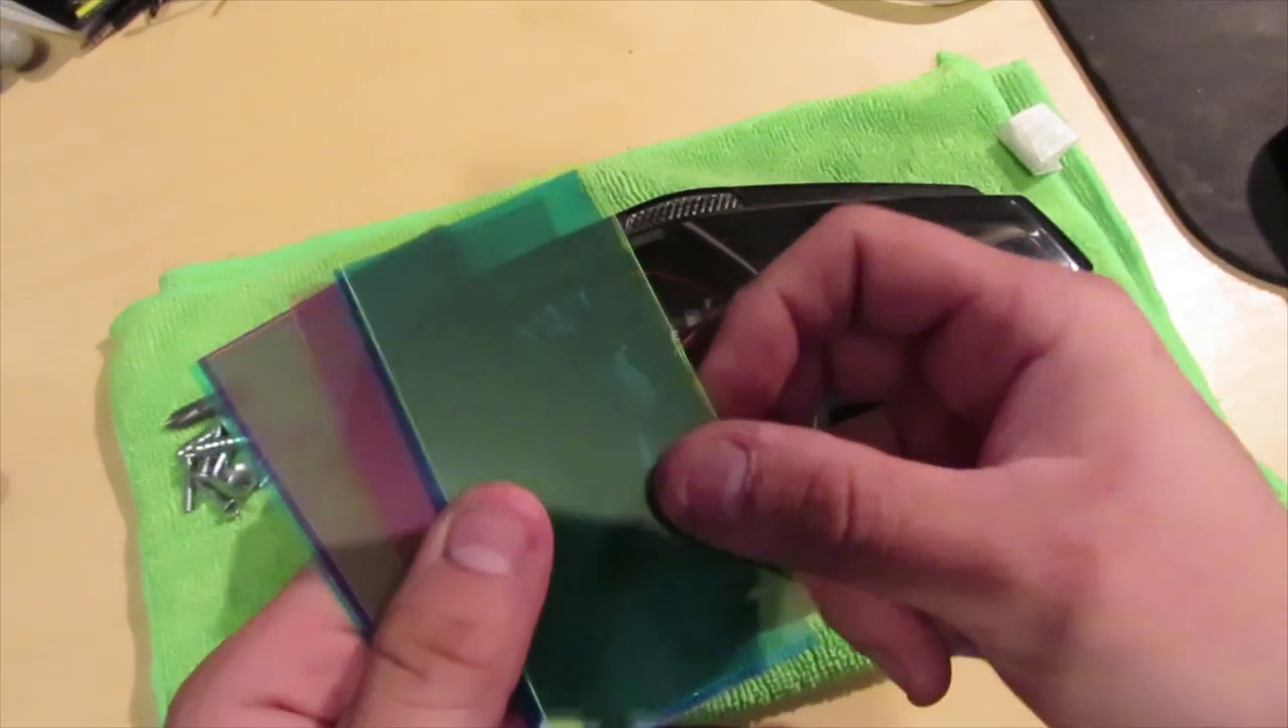As you can see i already have all the filters already out.